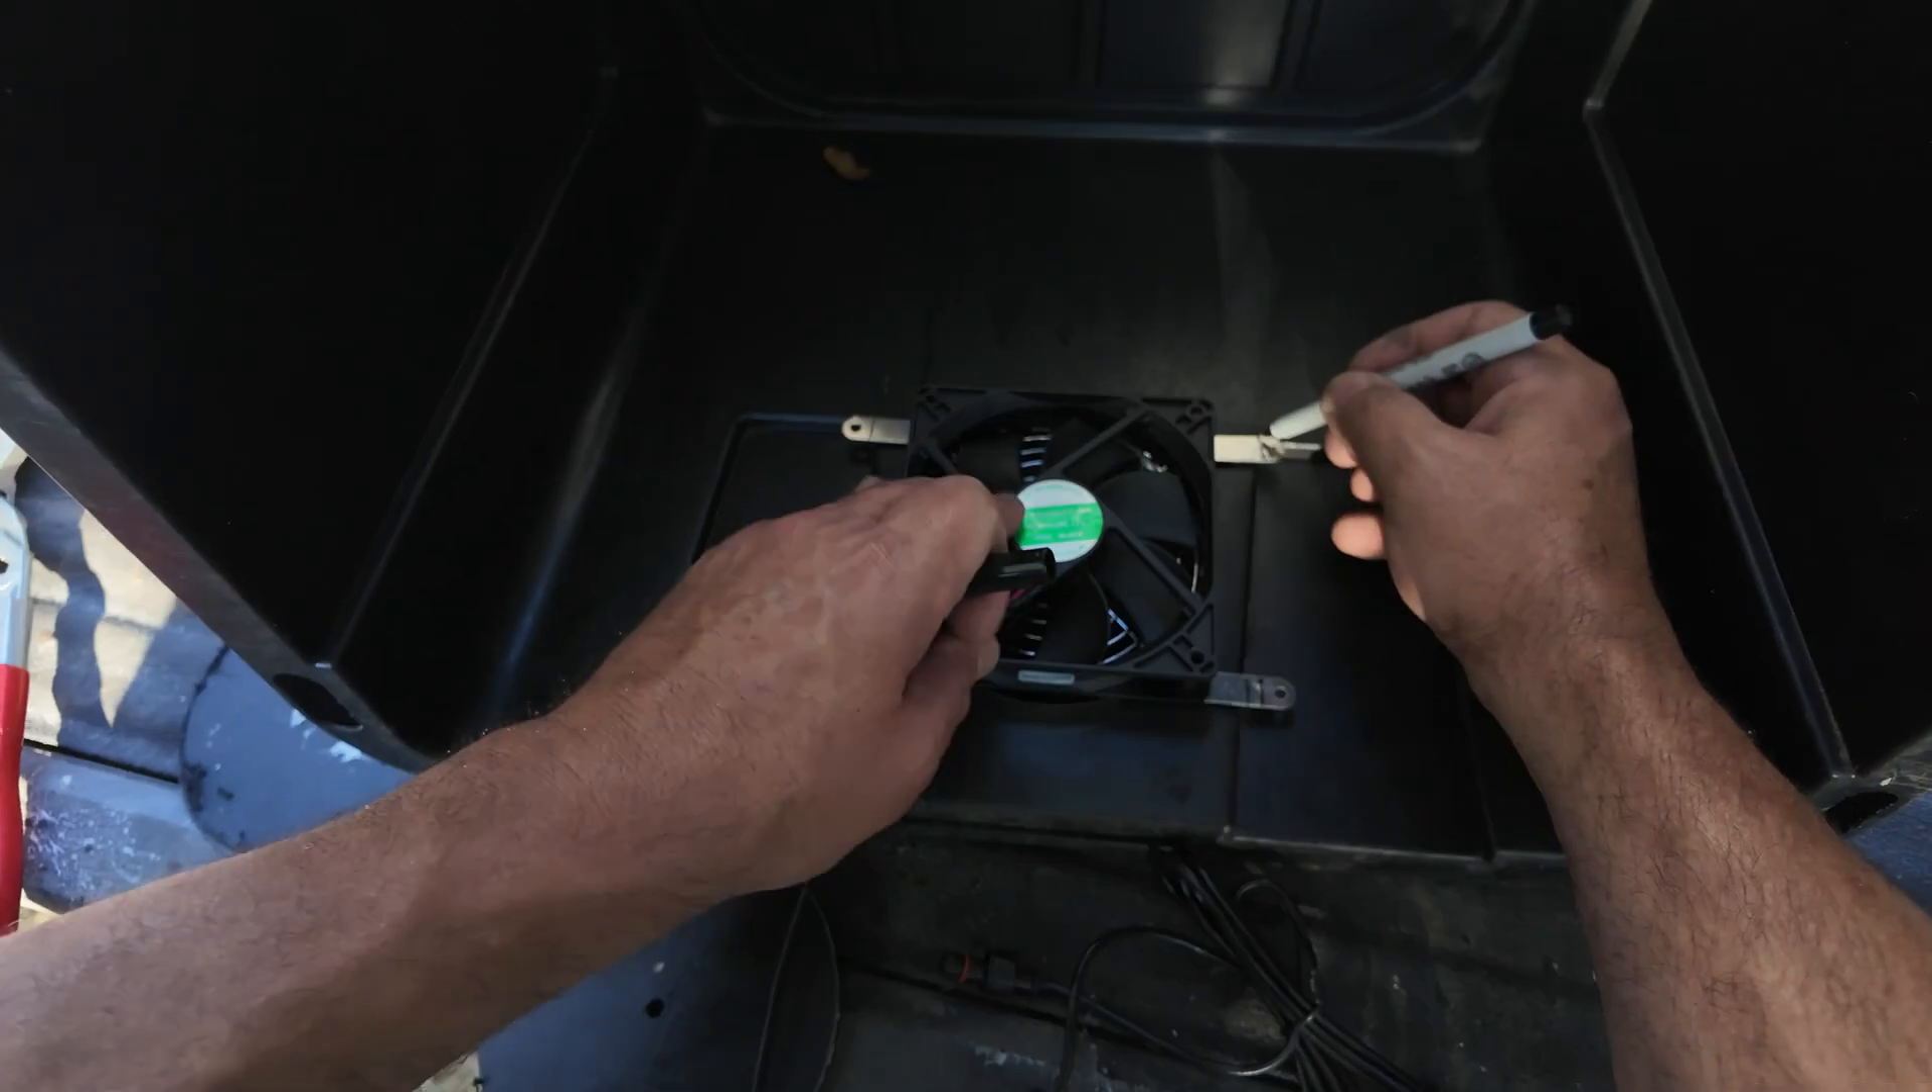Now this this is the fan sitting there ready to get mounted.